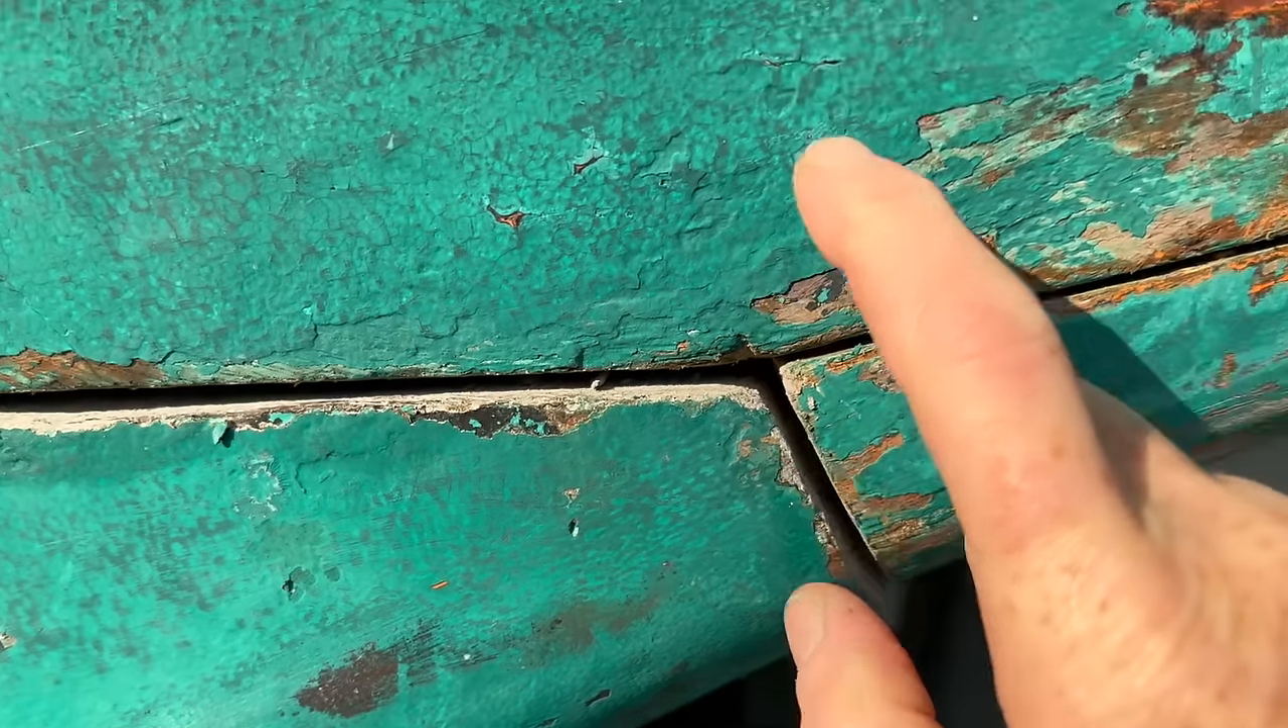Down here, however, where the keel meets the garboard, that is a bigger gap than I feel comfortable with.